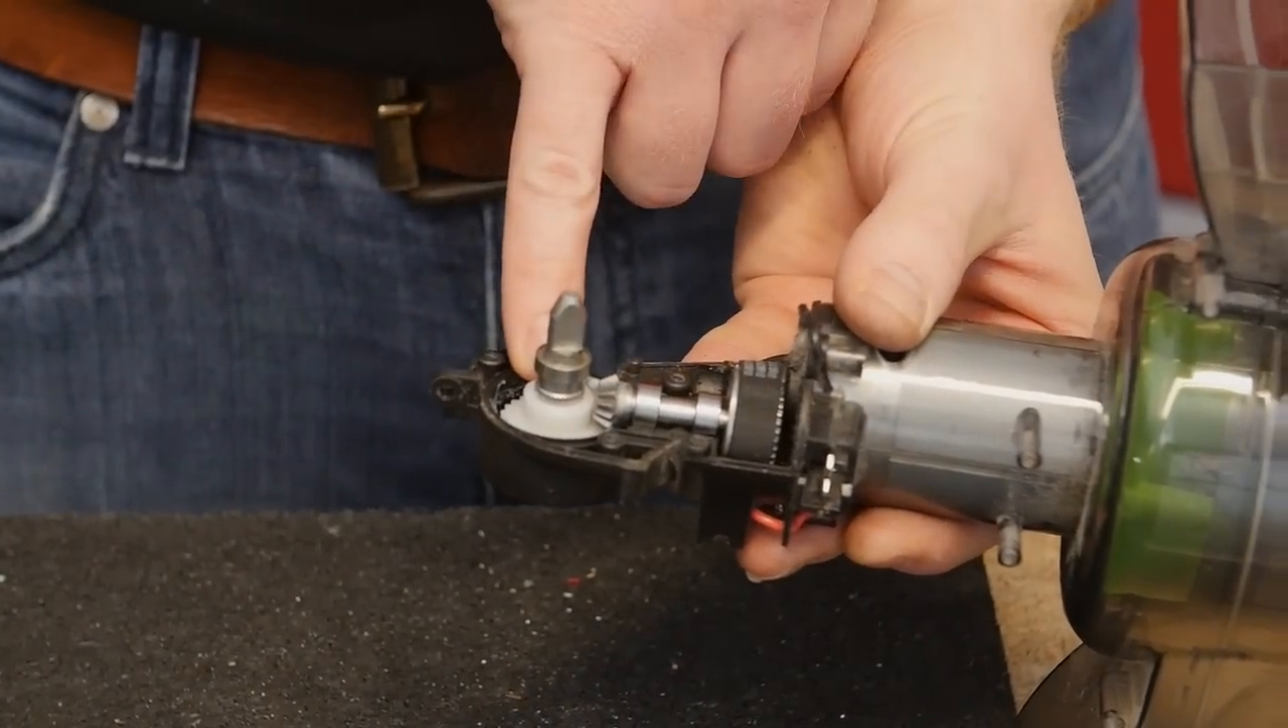With half of the gear assembly cover taken off here we can see the assembly inside.